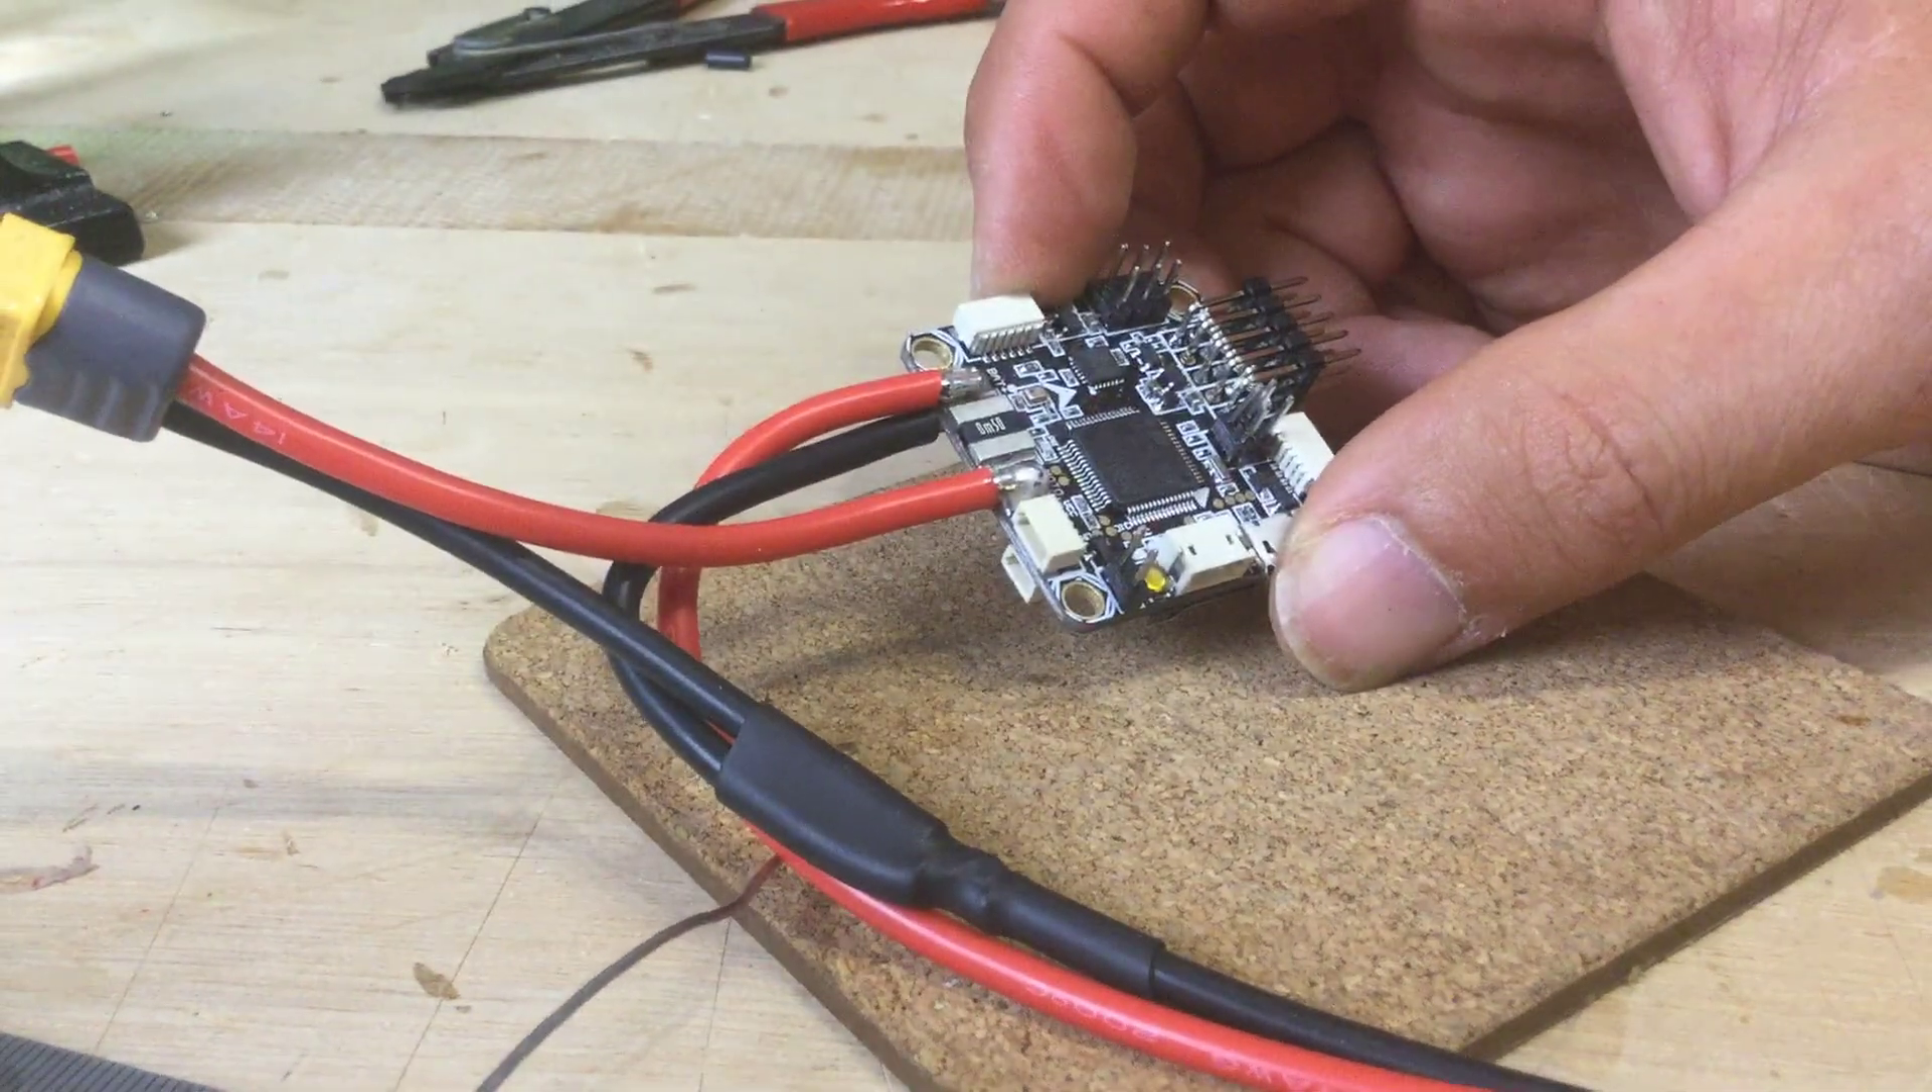There's the Omnibus V2 board, all soldered up.